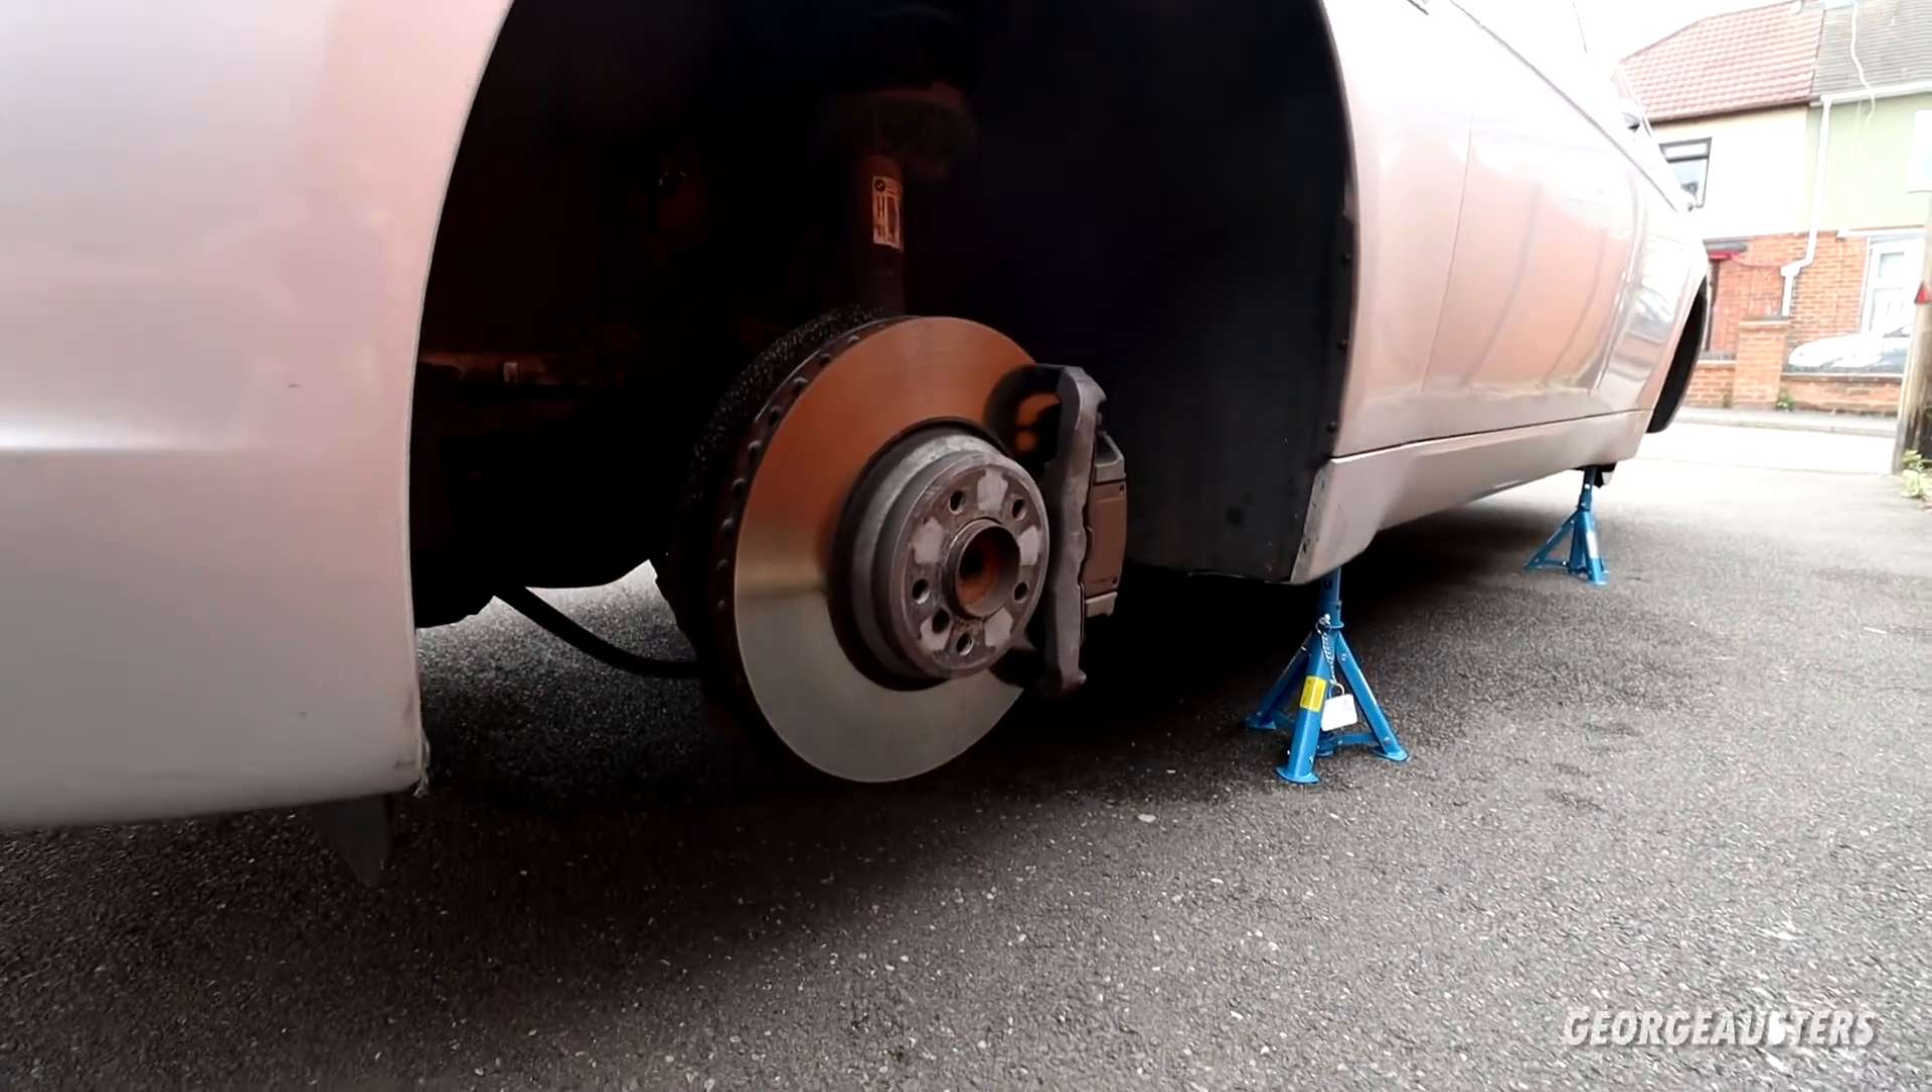The wheels are, of course, removed.